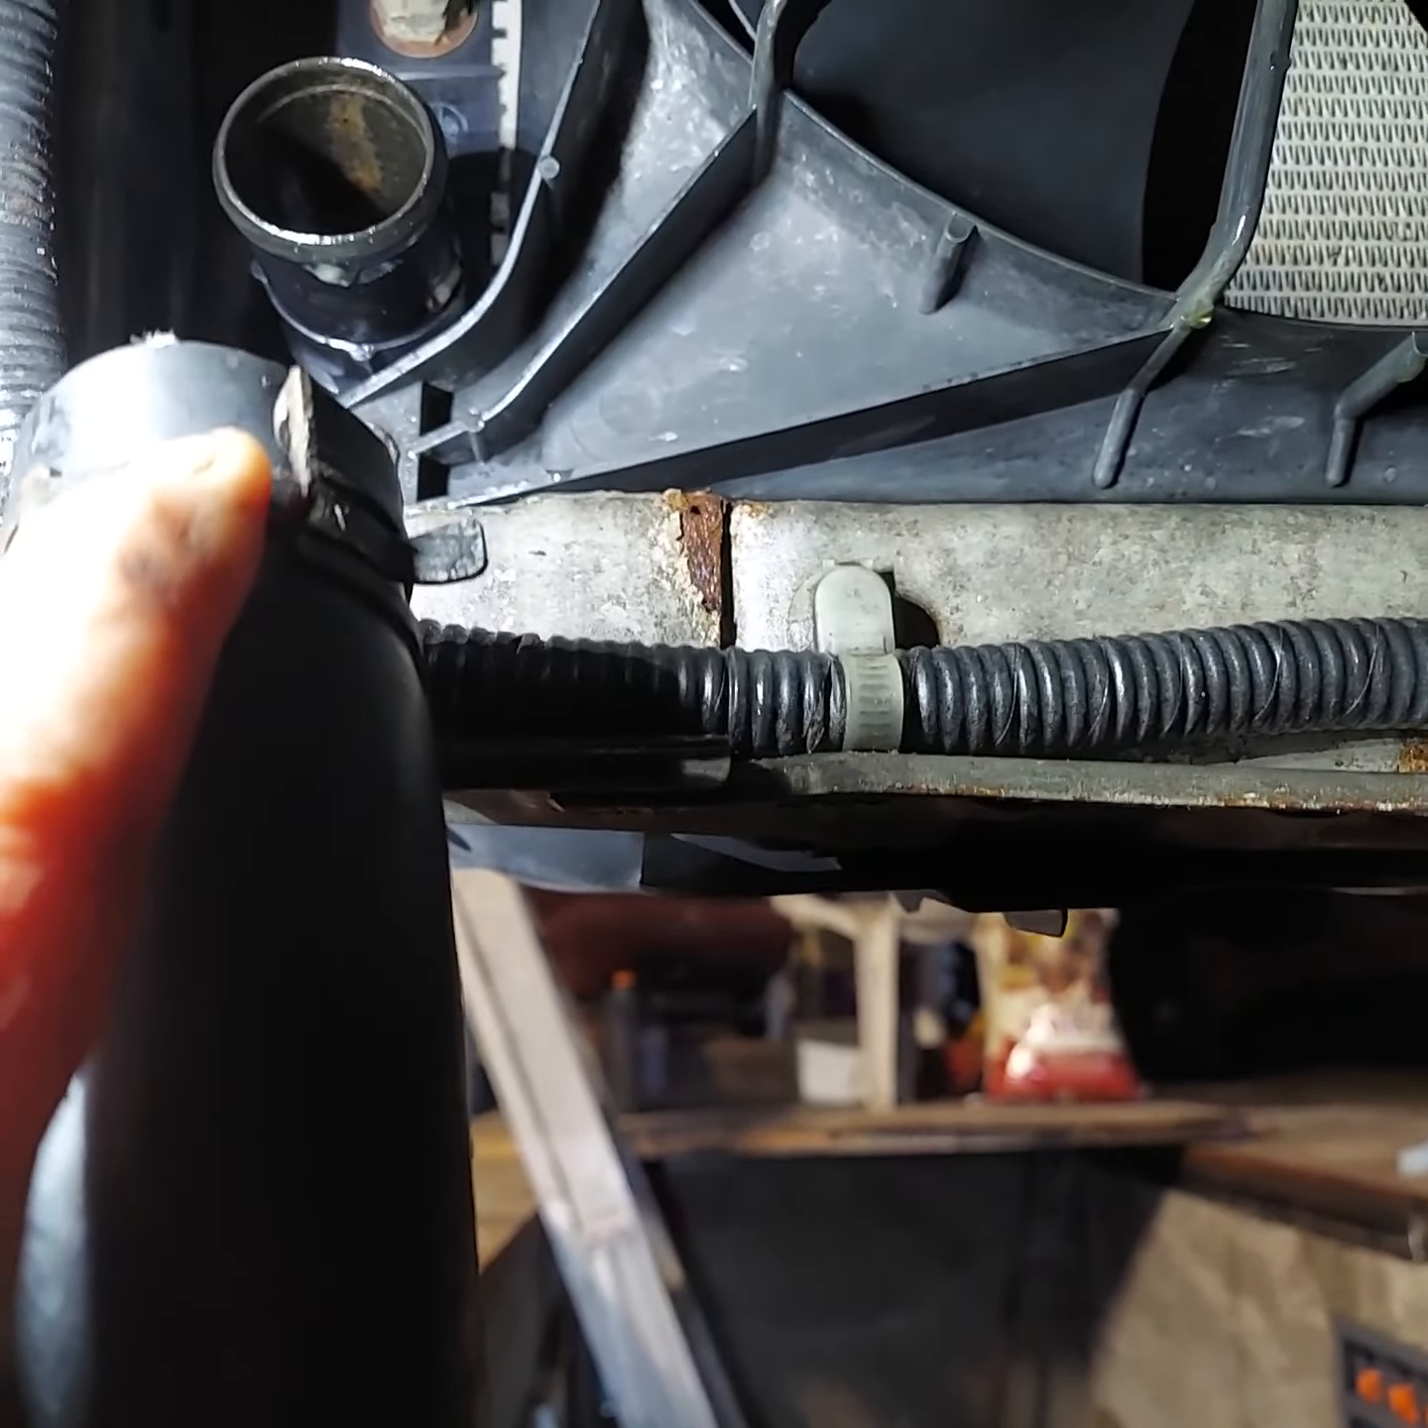I've got the clamp installed on the hose in the clock position that it was when I took it off.